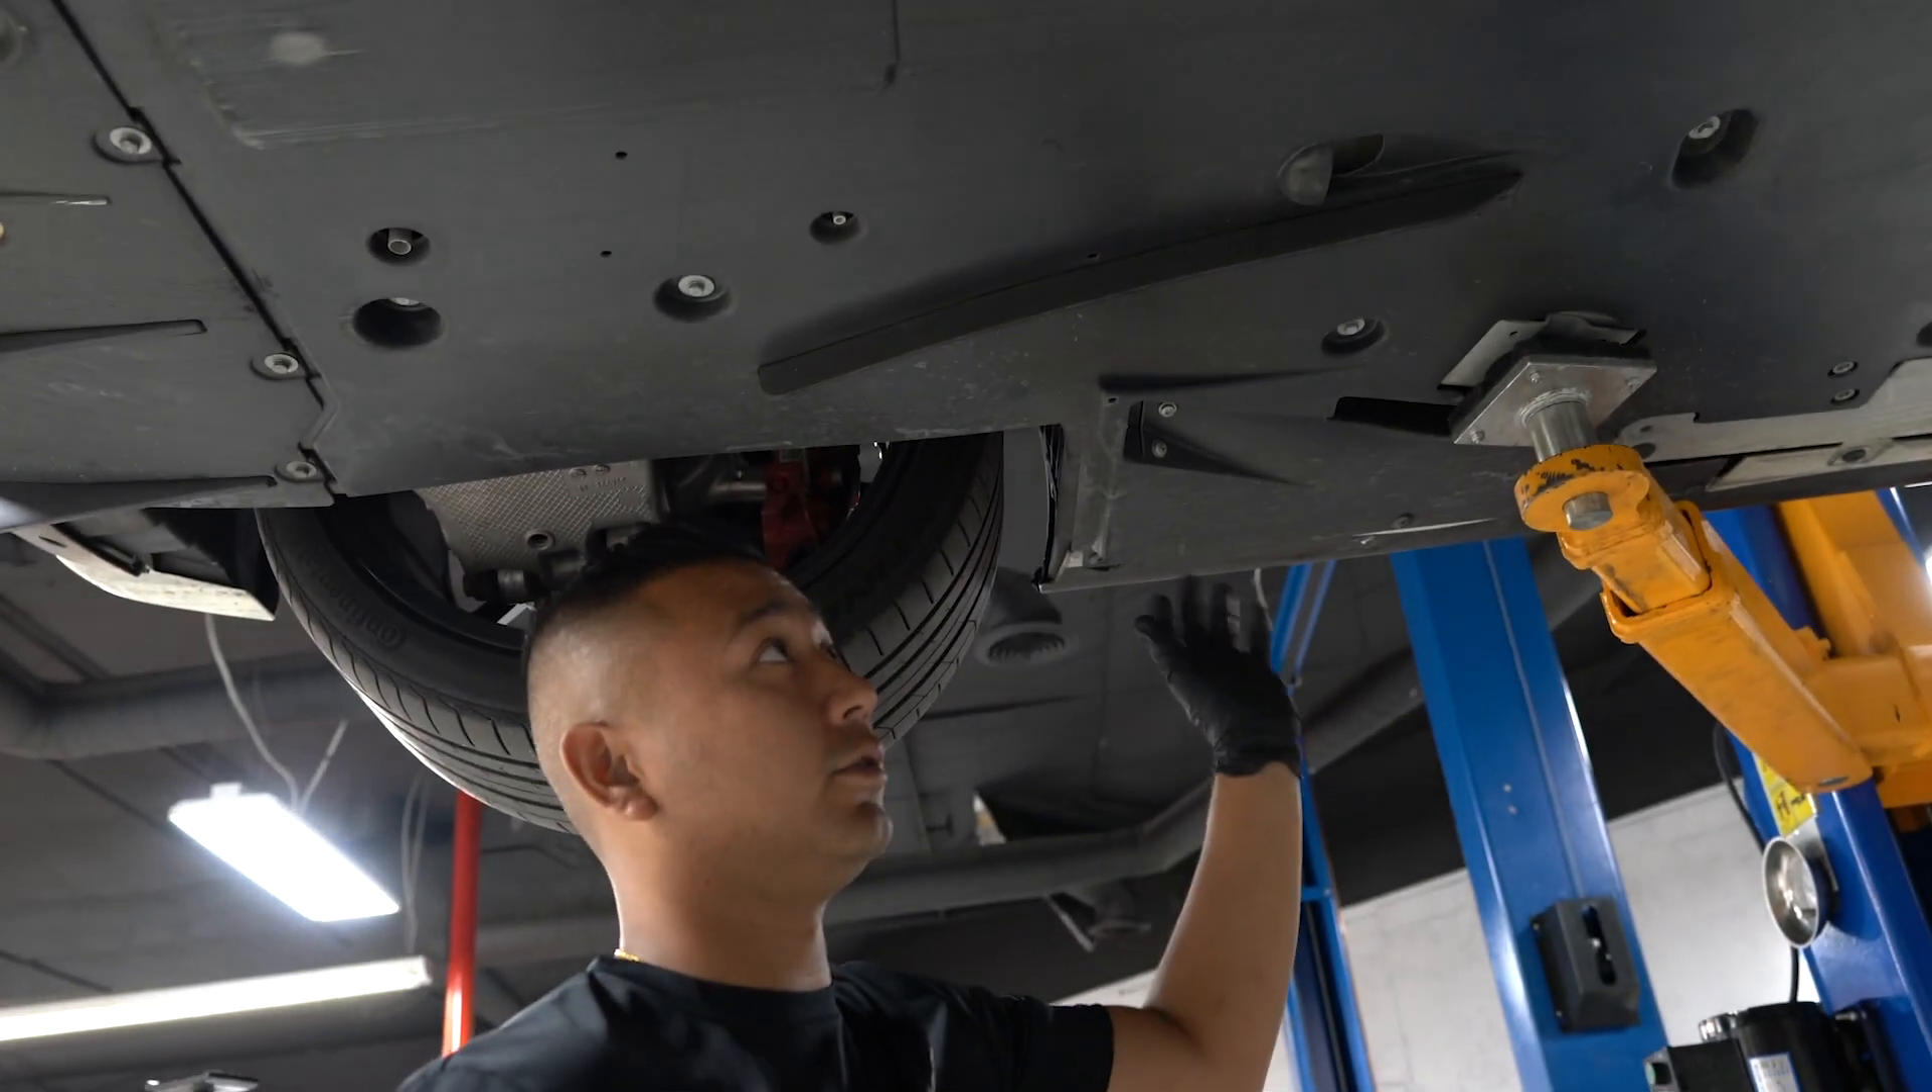This panel needs to come down so we can get access to all the bolts to drain oil. But as you can see, our arms are in the way.